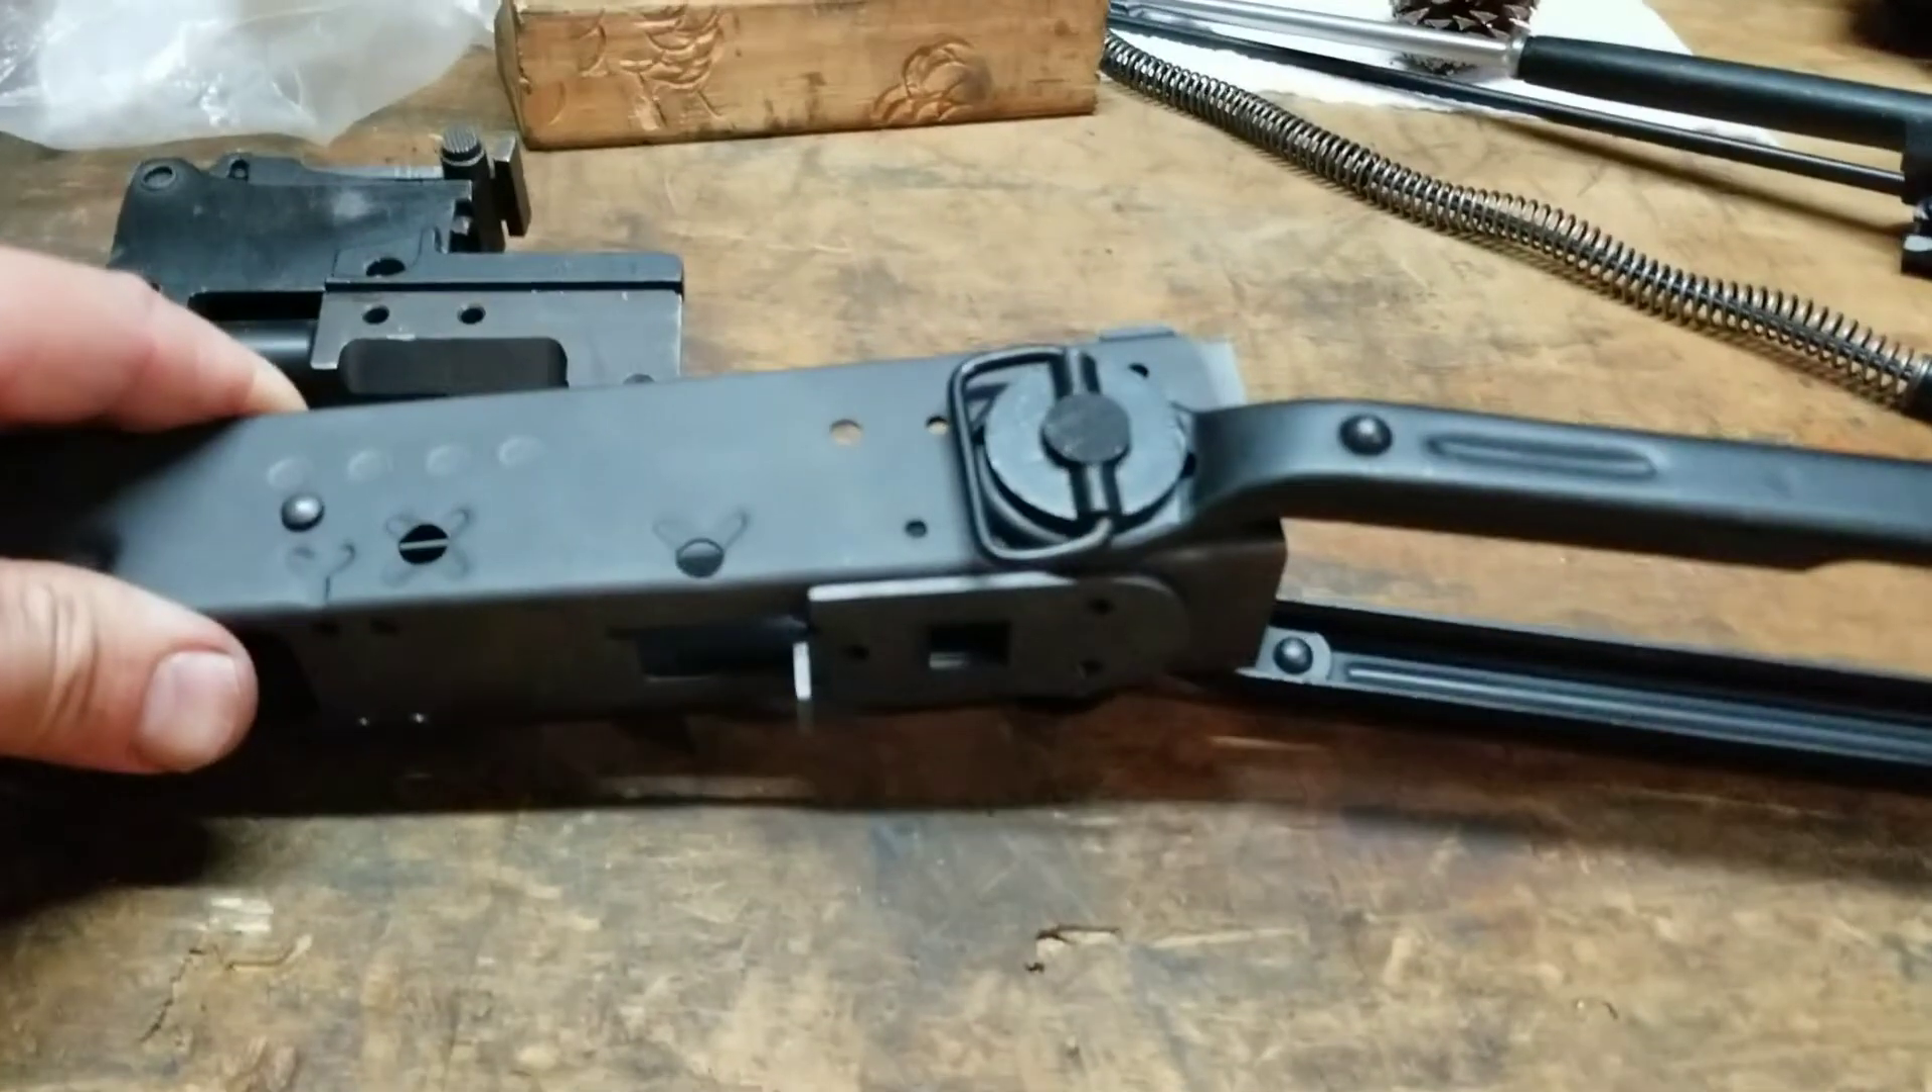Got the assembly together just for a test run. This little test doesn't include any rivets here.